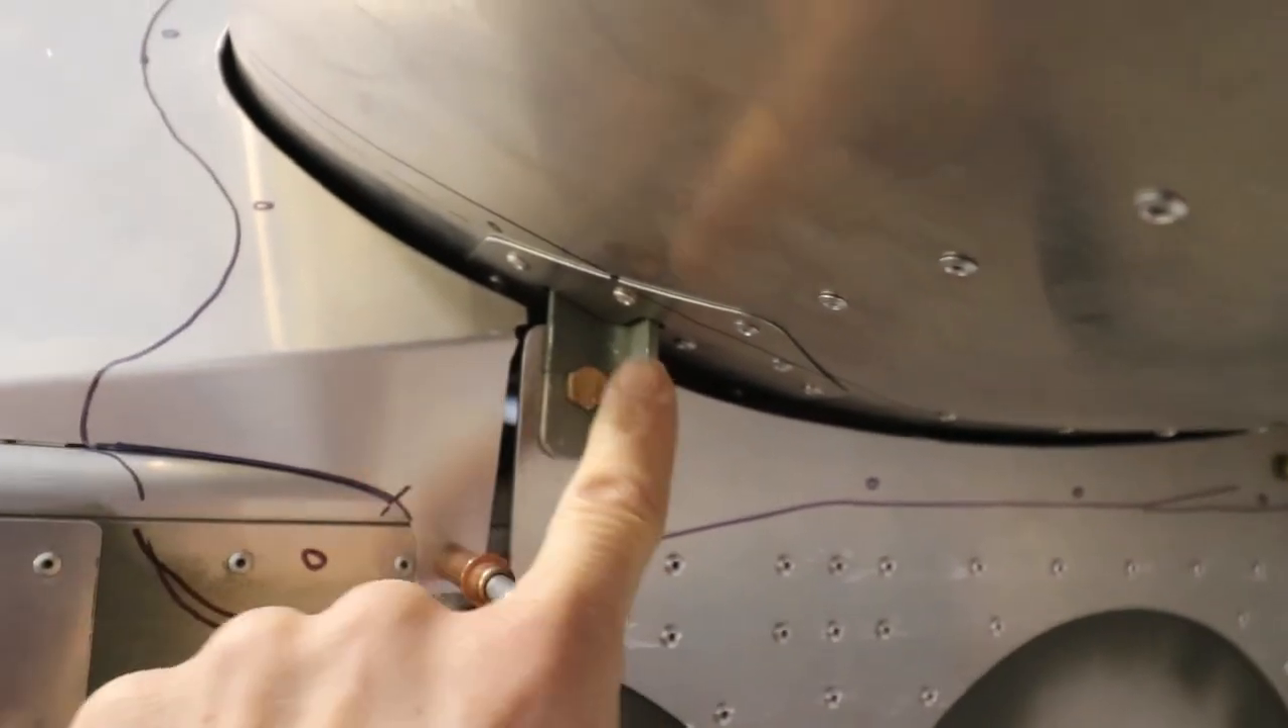I don't like how these two pieces of aluminum don't match evenly, so I'd like to cover that up.